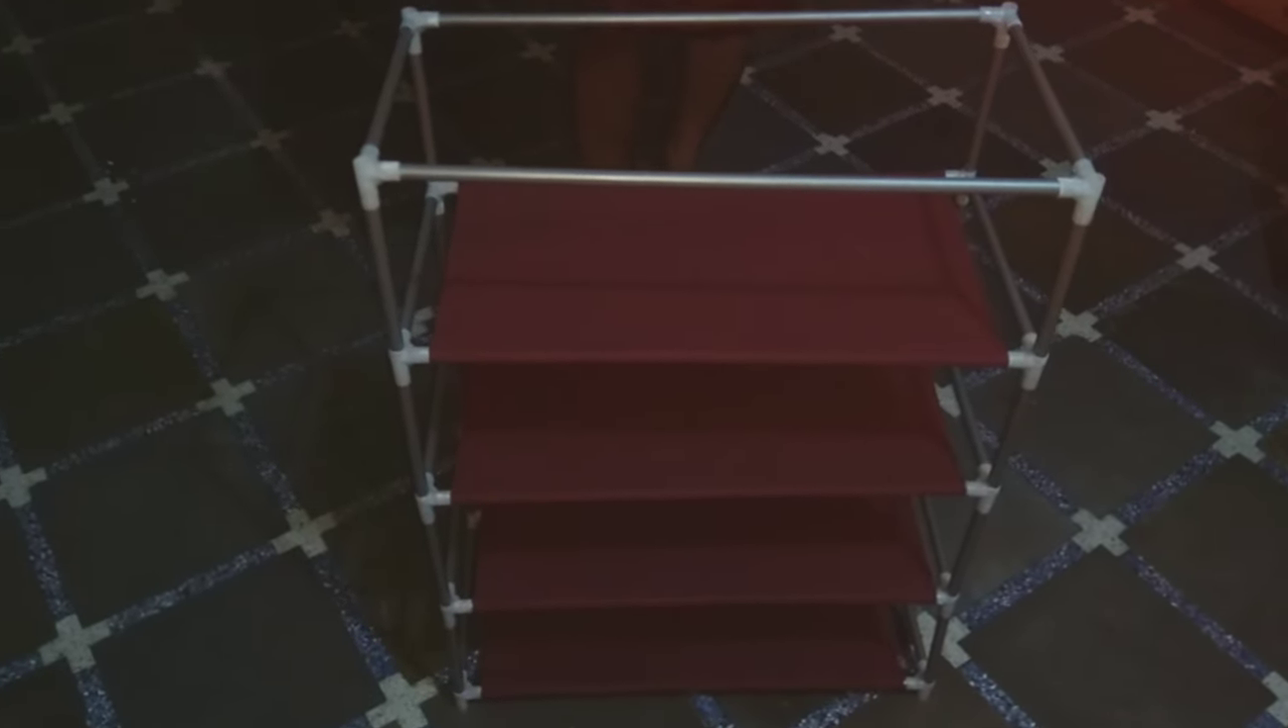यह हमने चारो रैक्स को असेंबल कर लिया है।